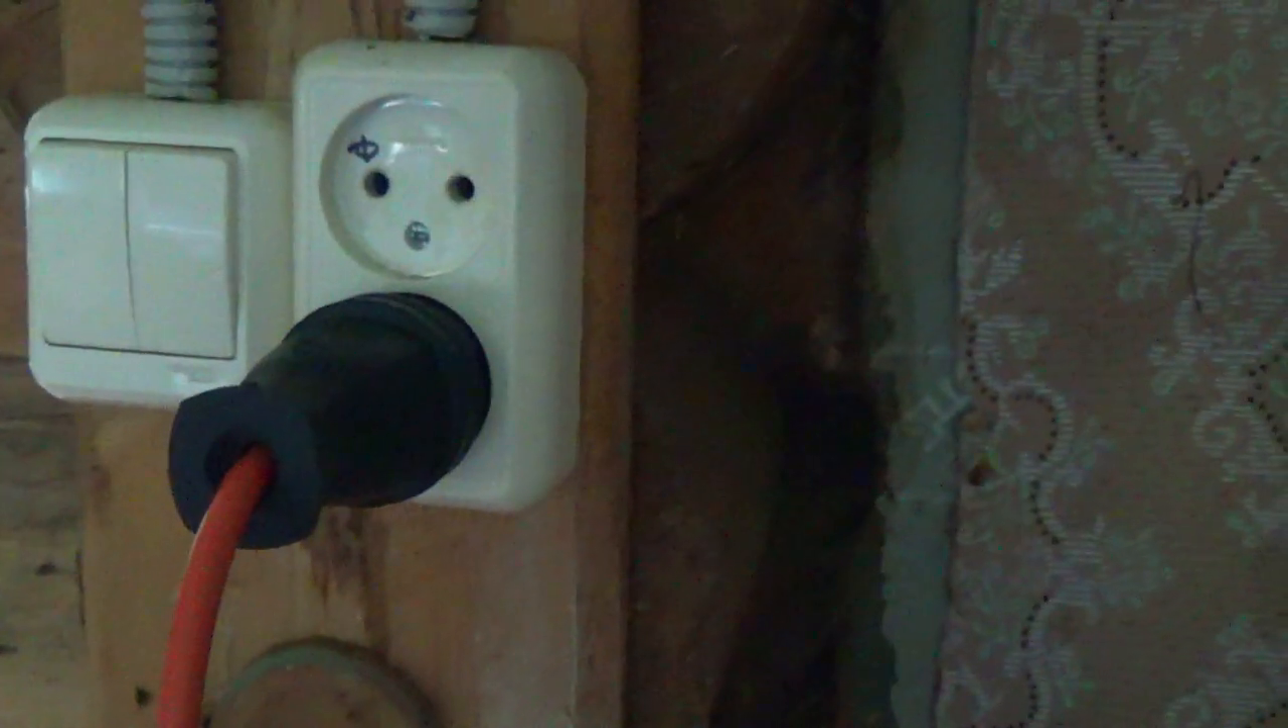Итак, вилку я воткнул в розетку.